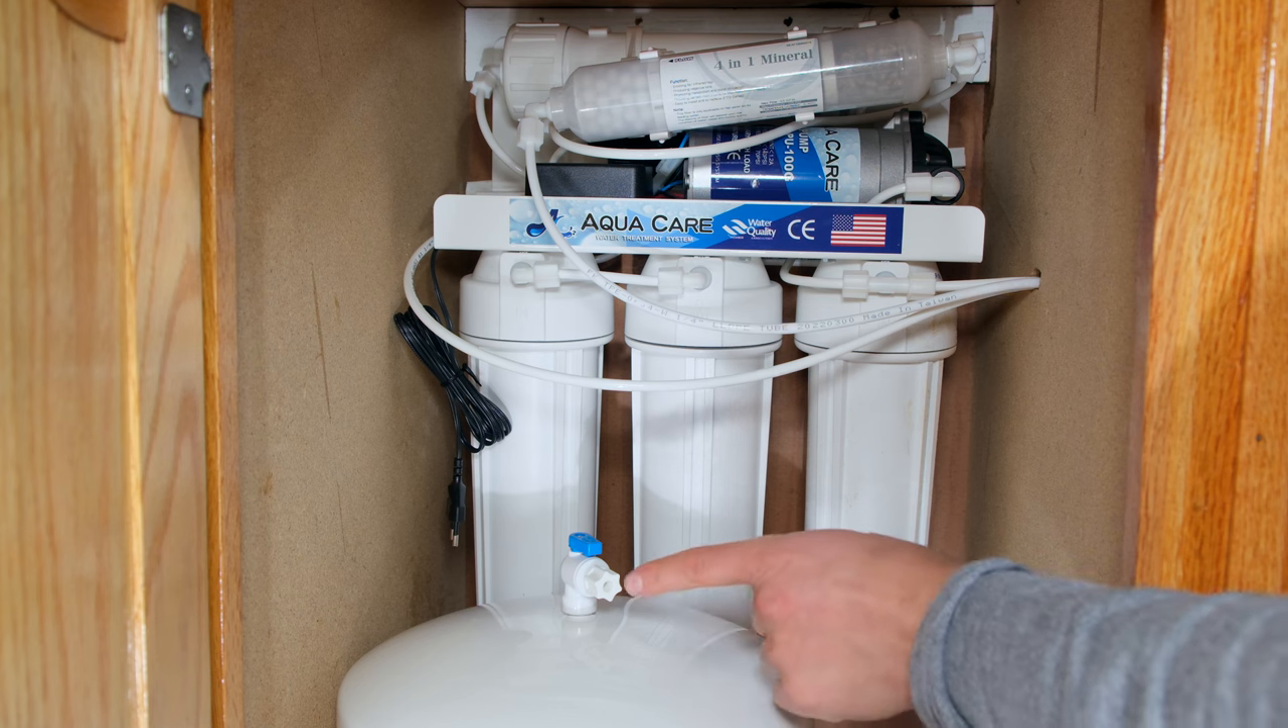The tank just needs to be connected.